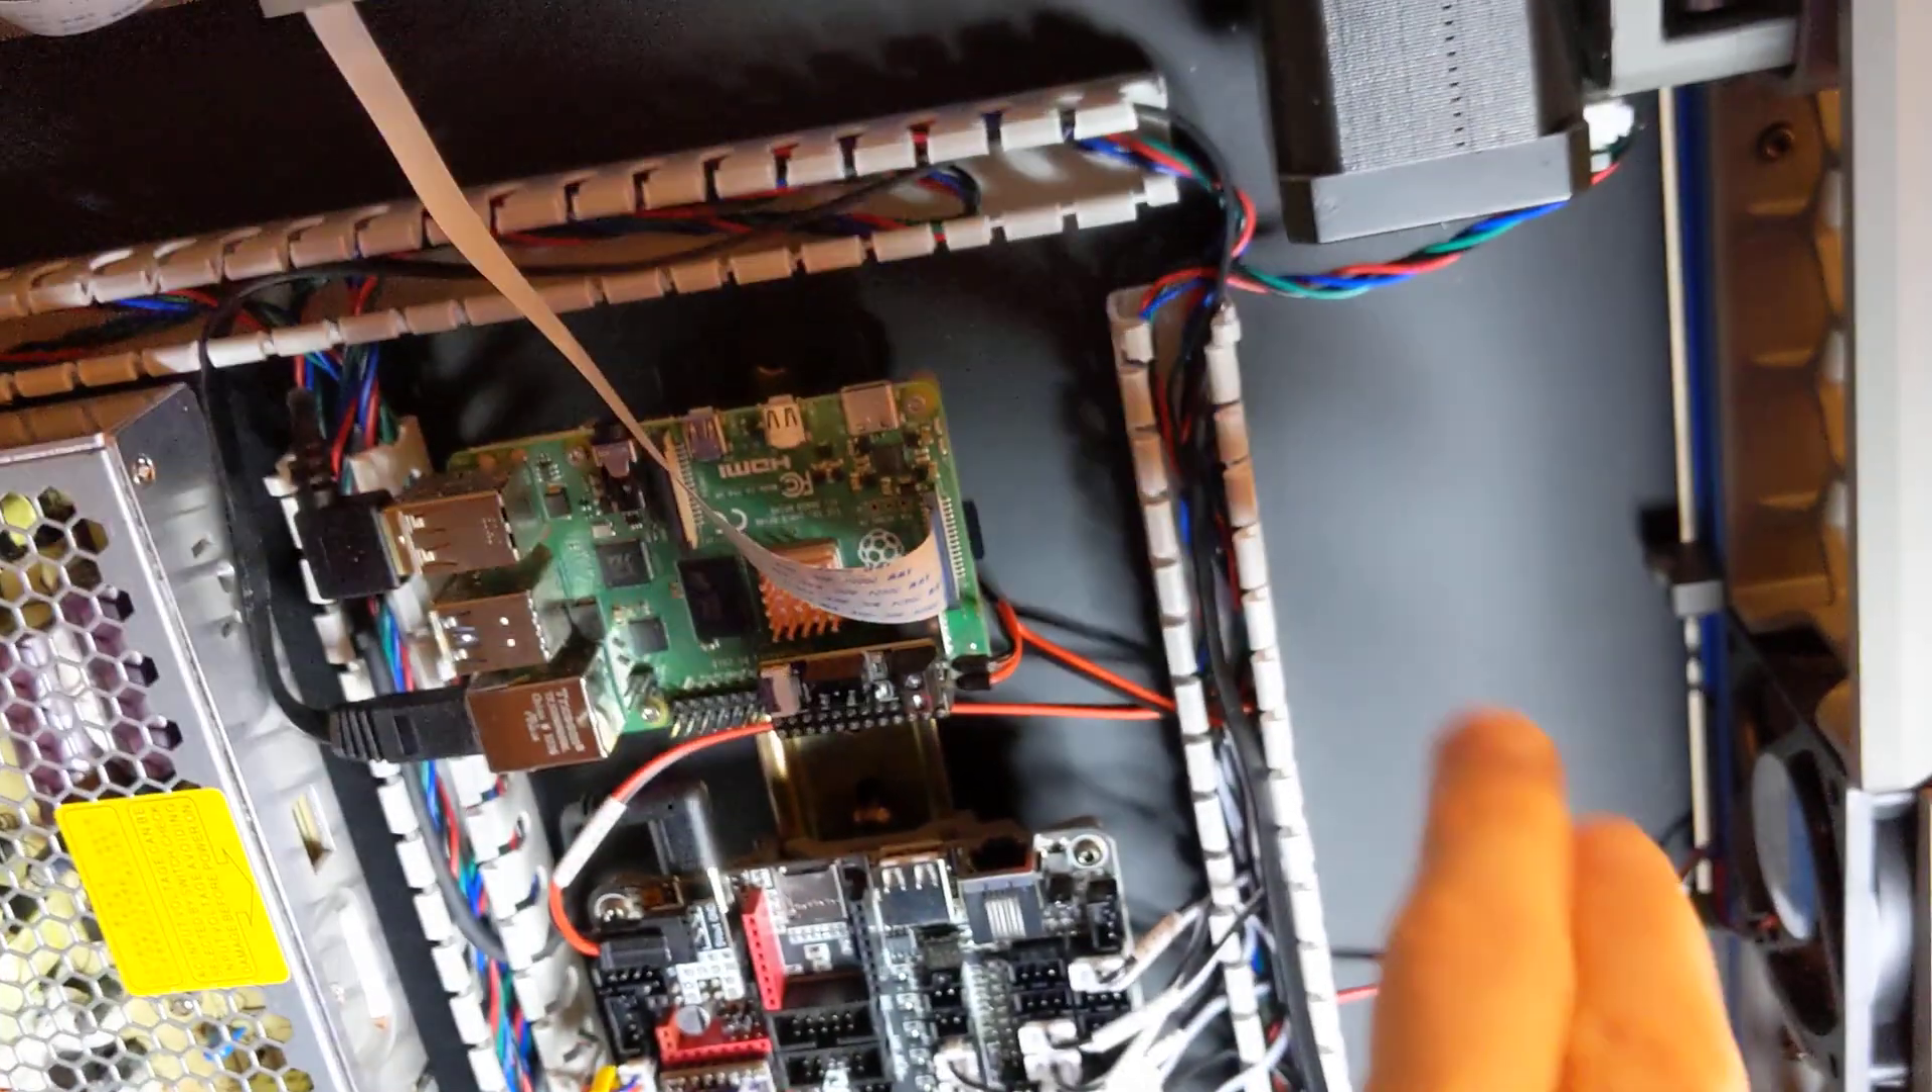I have not put the wire duct covers on.